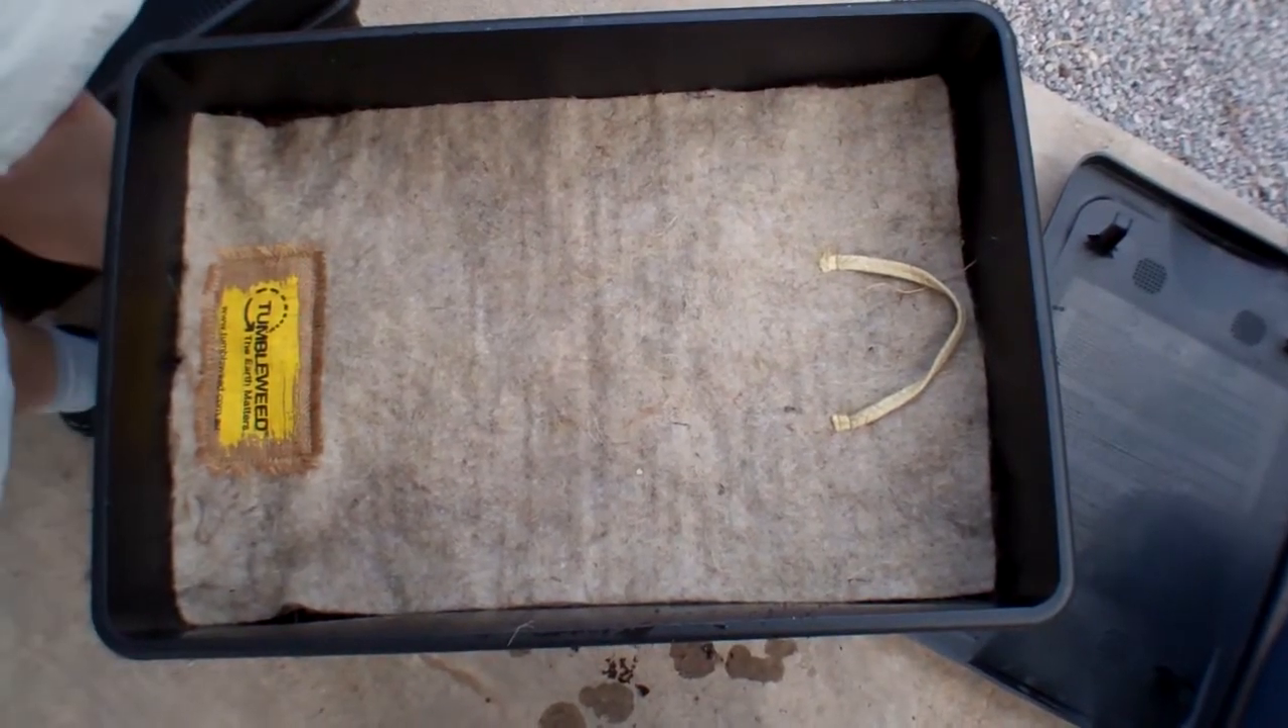Right so the only thing left to do is put the lid on.